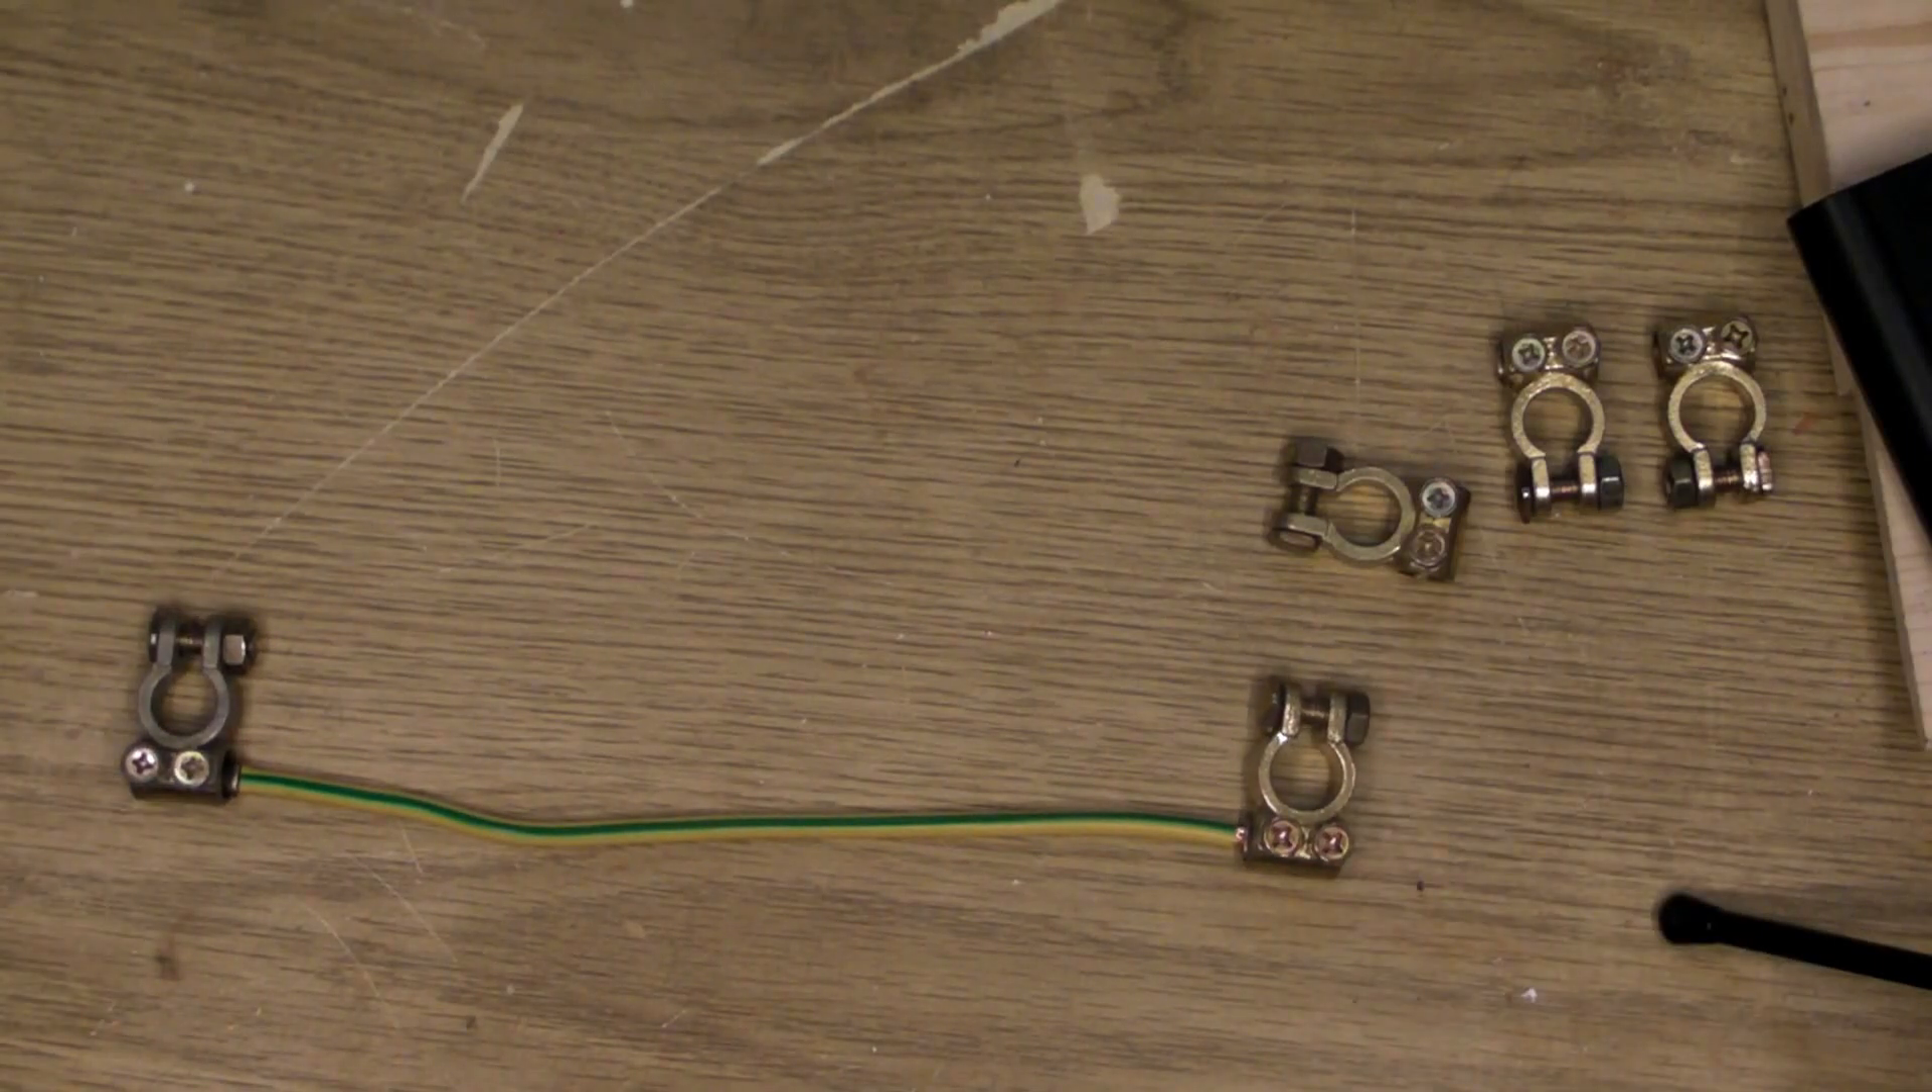Und jetzt habe ich im Prinzip hier schon eine Brücke geschaffen.